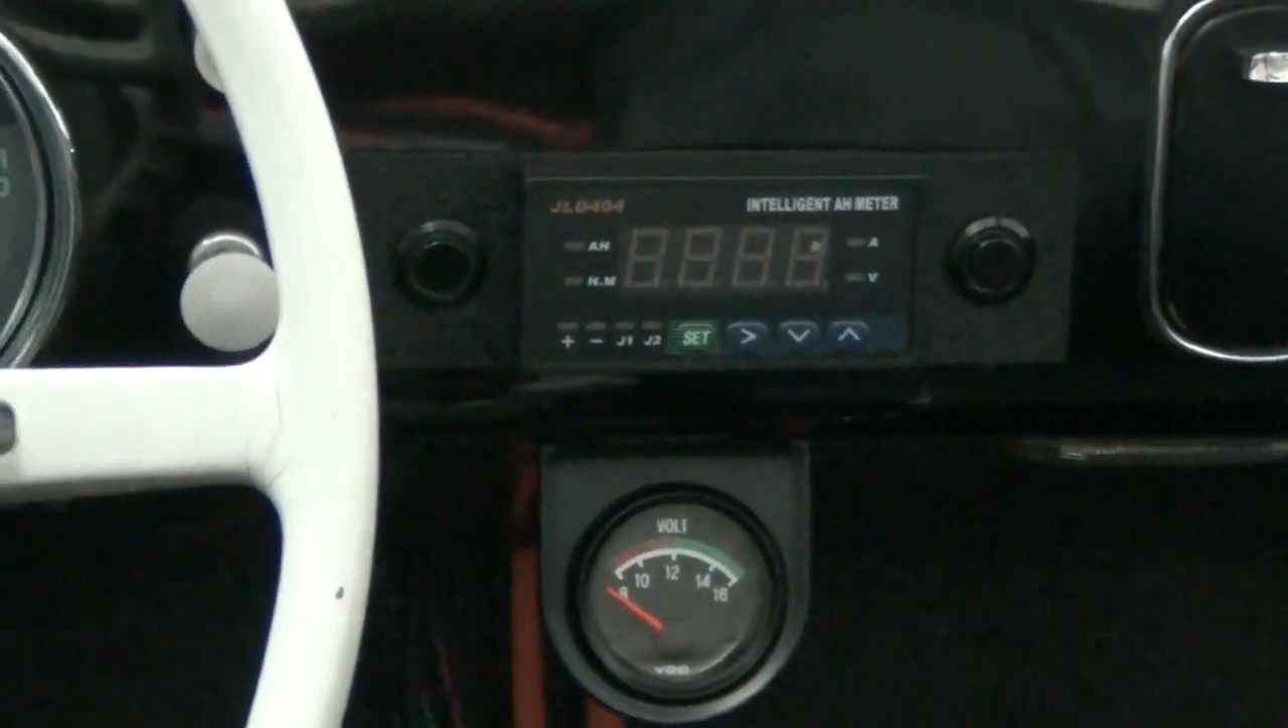We've added the JLD 404 and a couple of switches on either side of it.